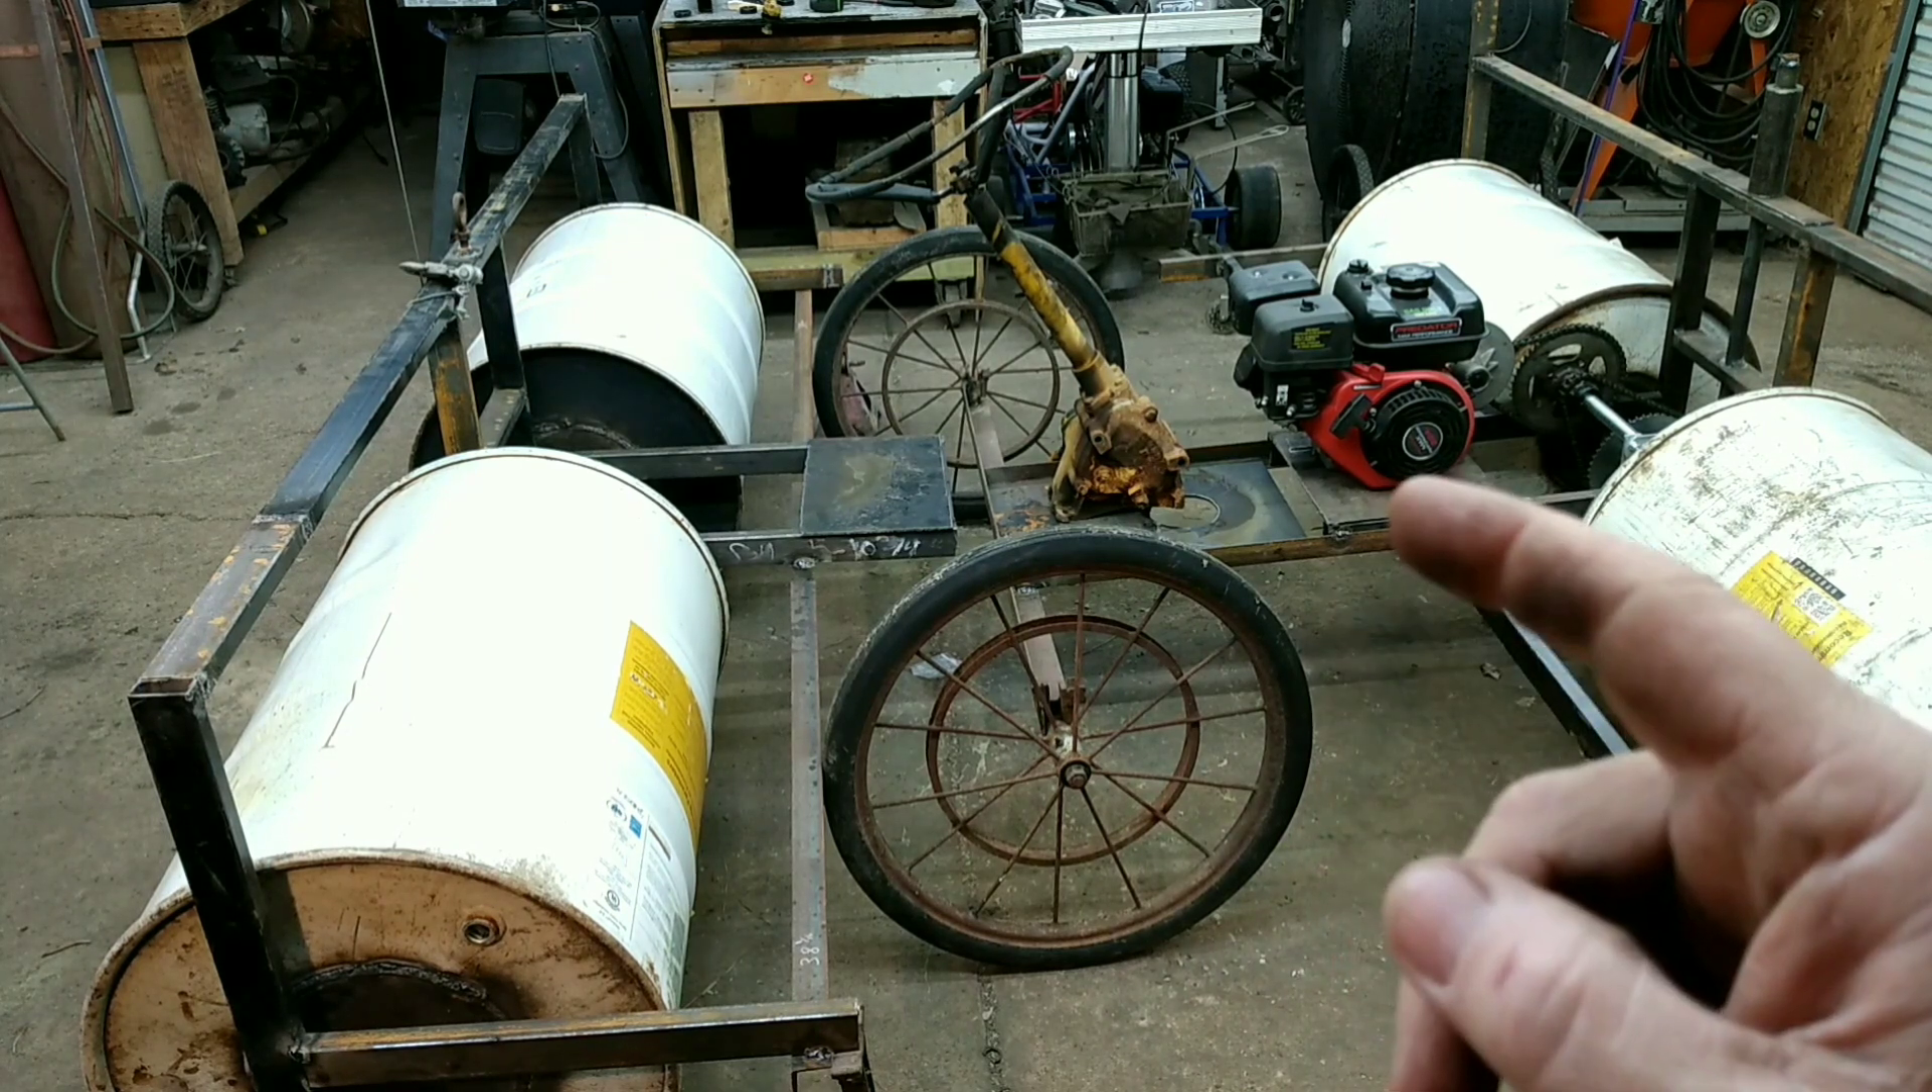Okay, so now we've got all four of our barrels. We've got a steering gear assembly. We've got our engine on there.